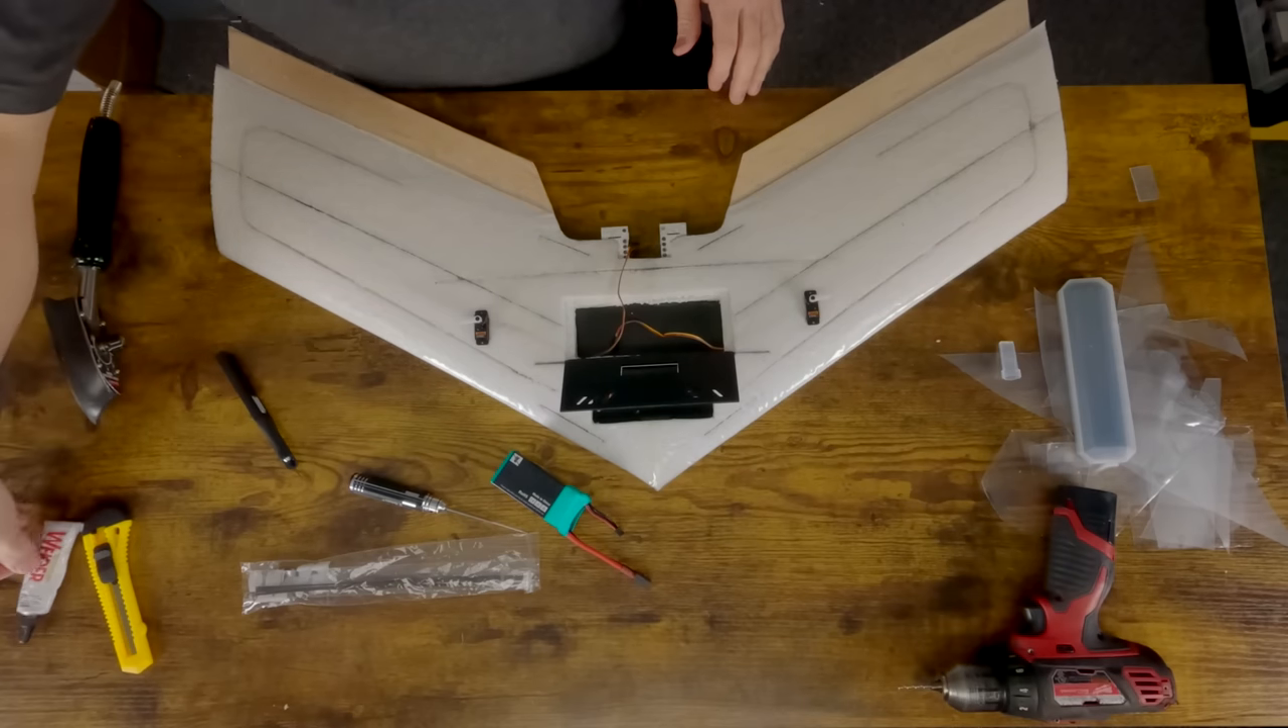Now our servos are mounted in the airframe and our wires are ran into the electronics bay.